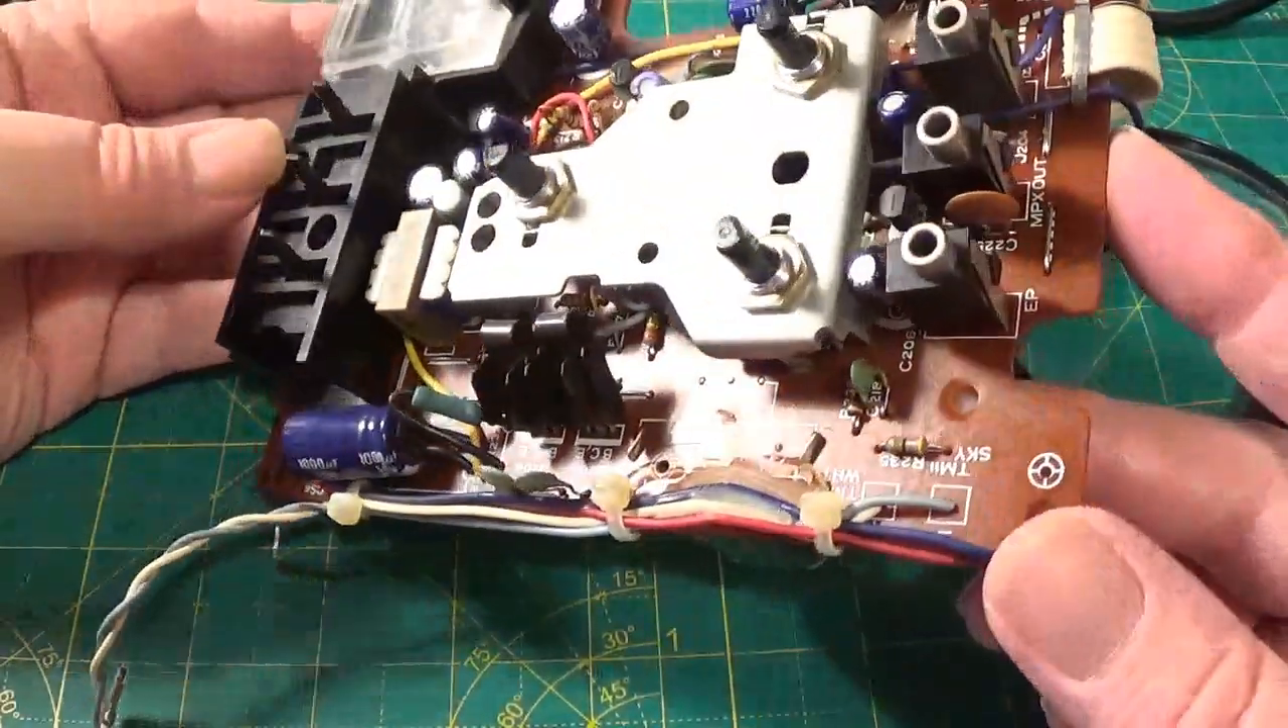Here we are with the board out.